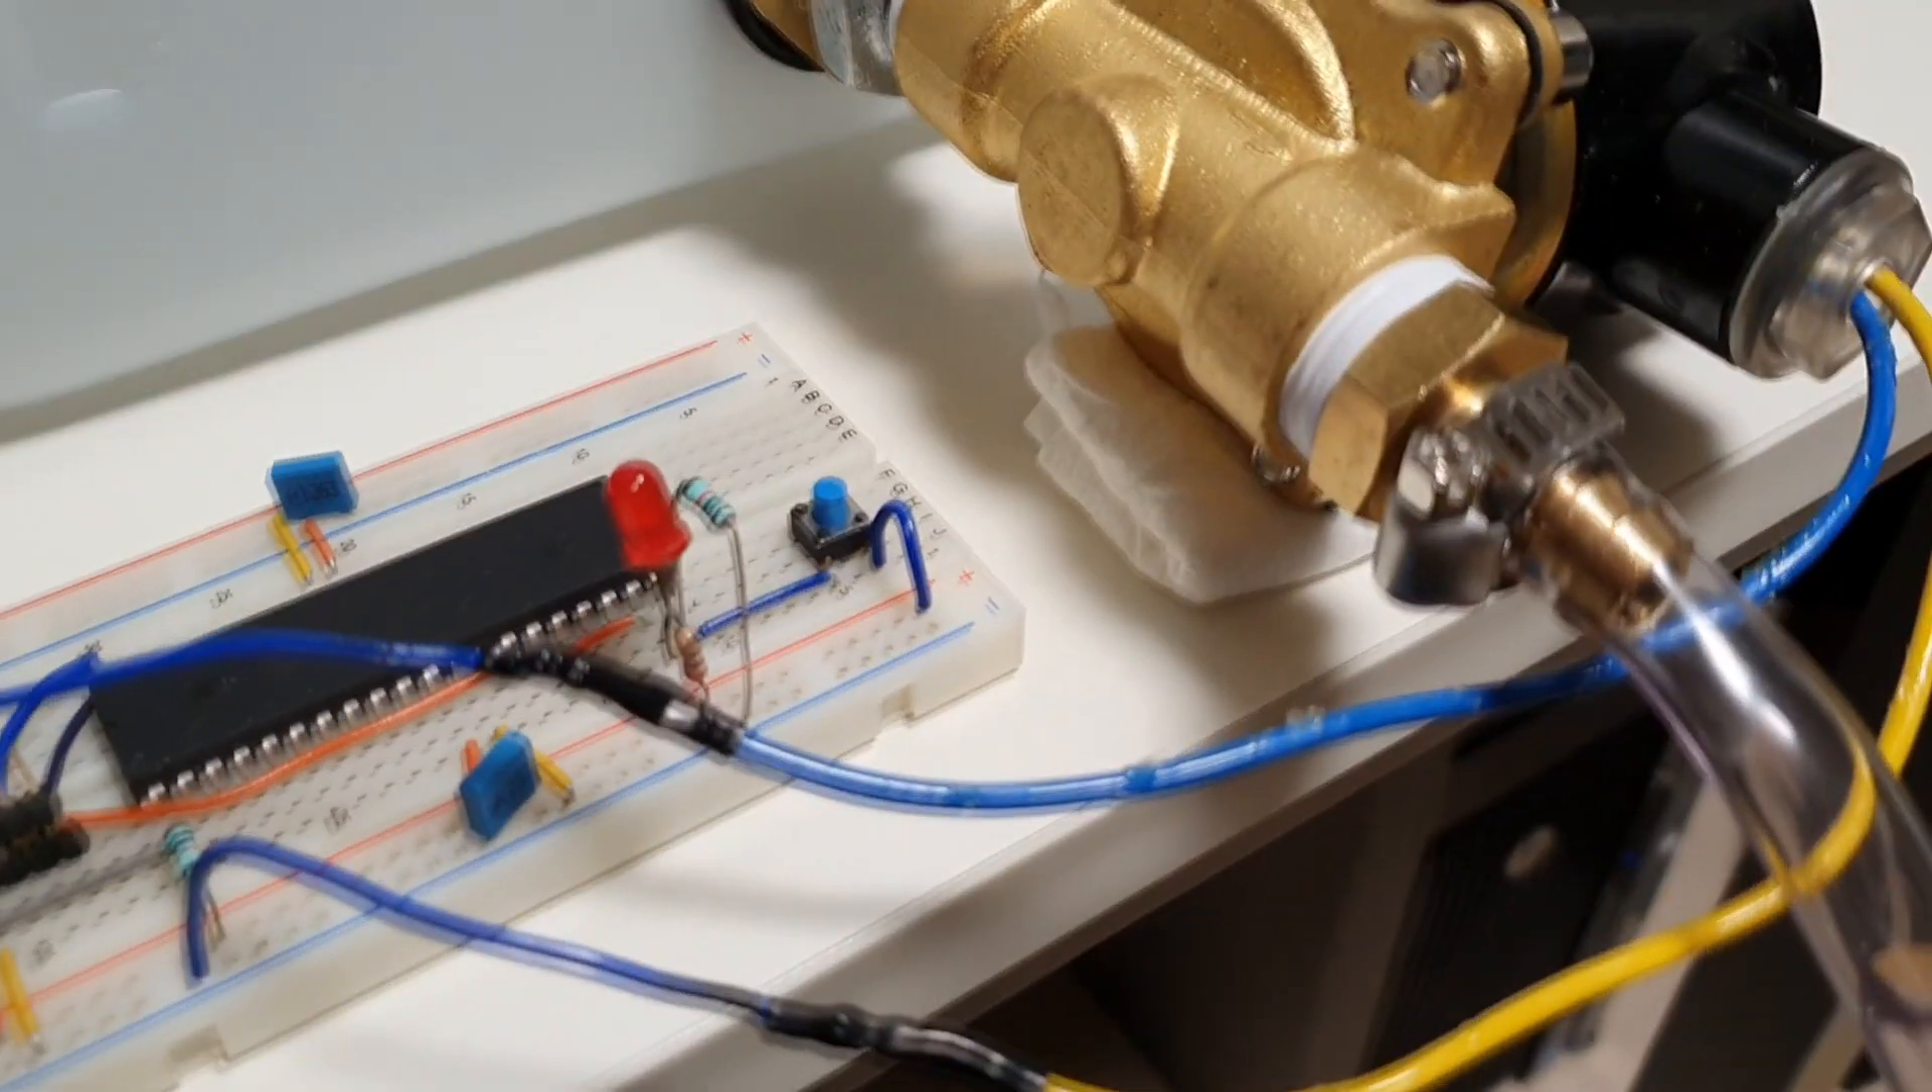All right so got it all hooked up here and look at the beautiful clamp going into our hose here.